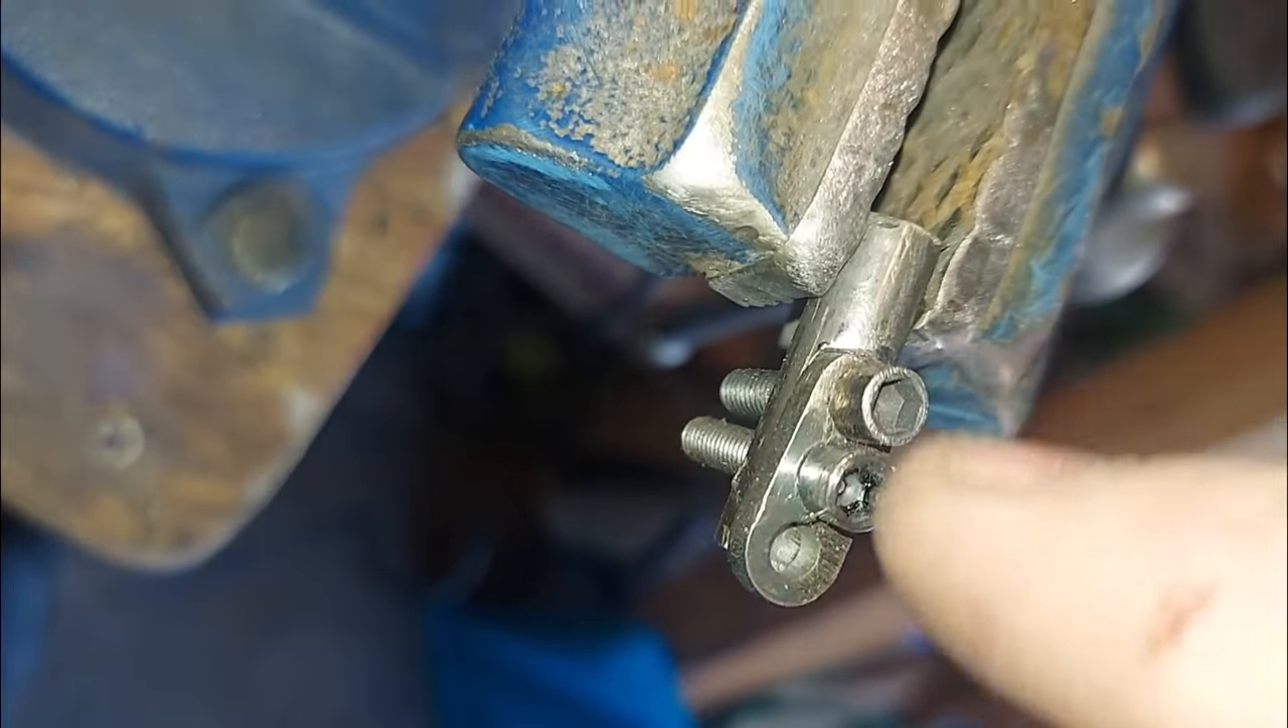I got the right size head on the bolt and we got two bolts side by side.